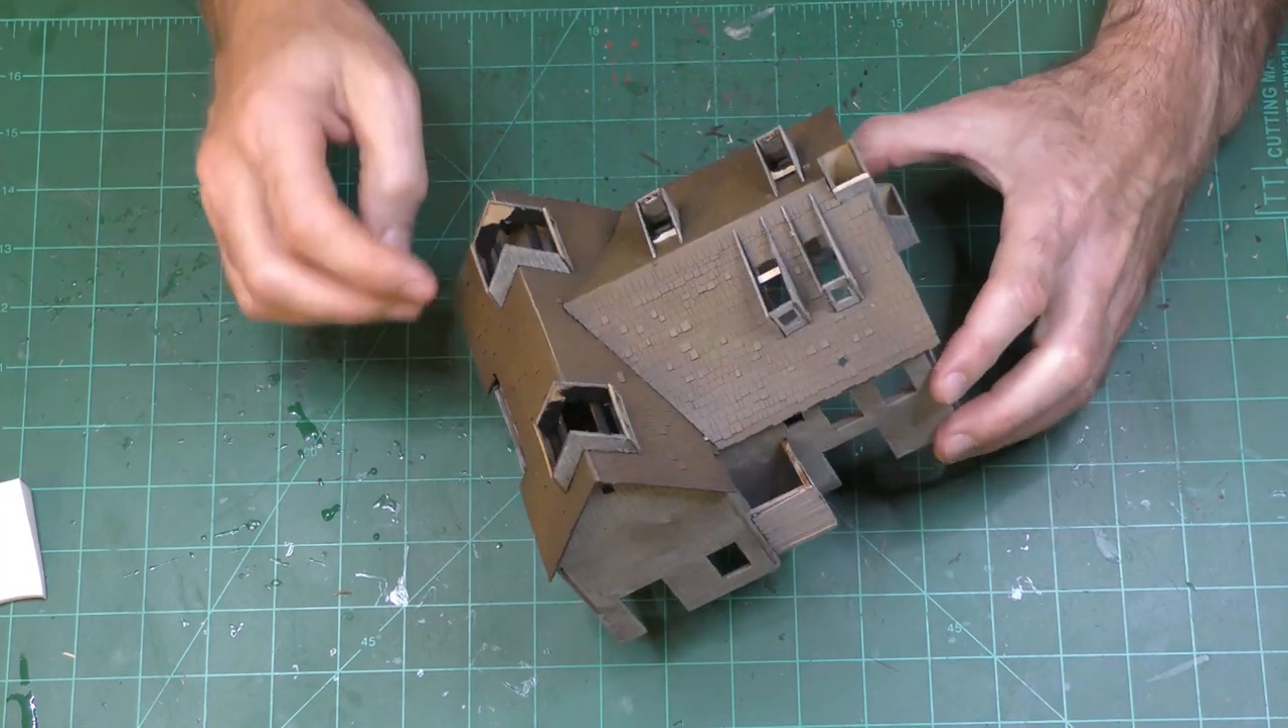At this point I have my dormers glued in place.